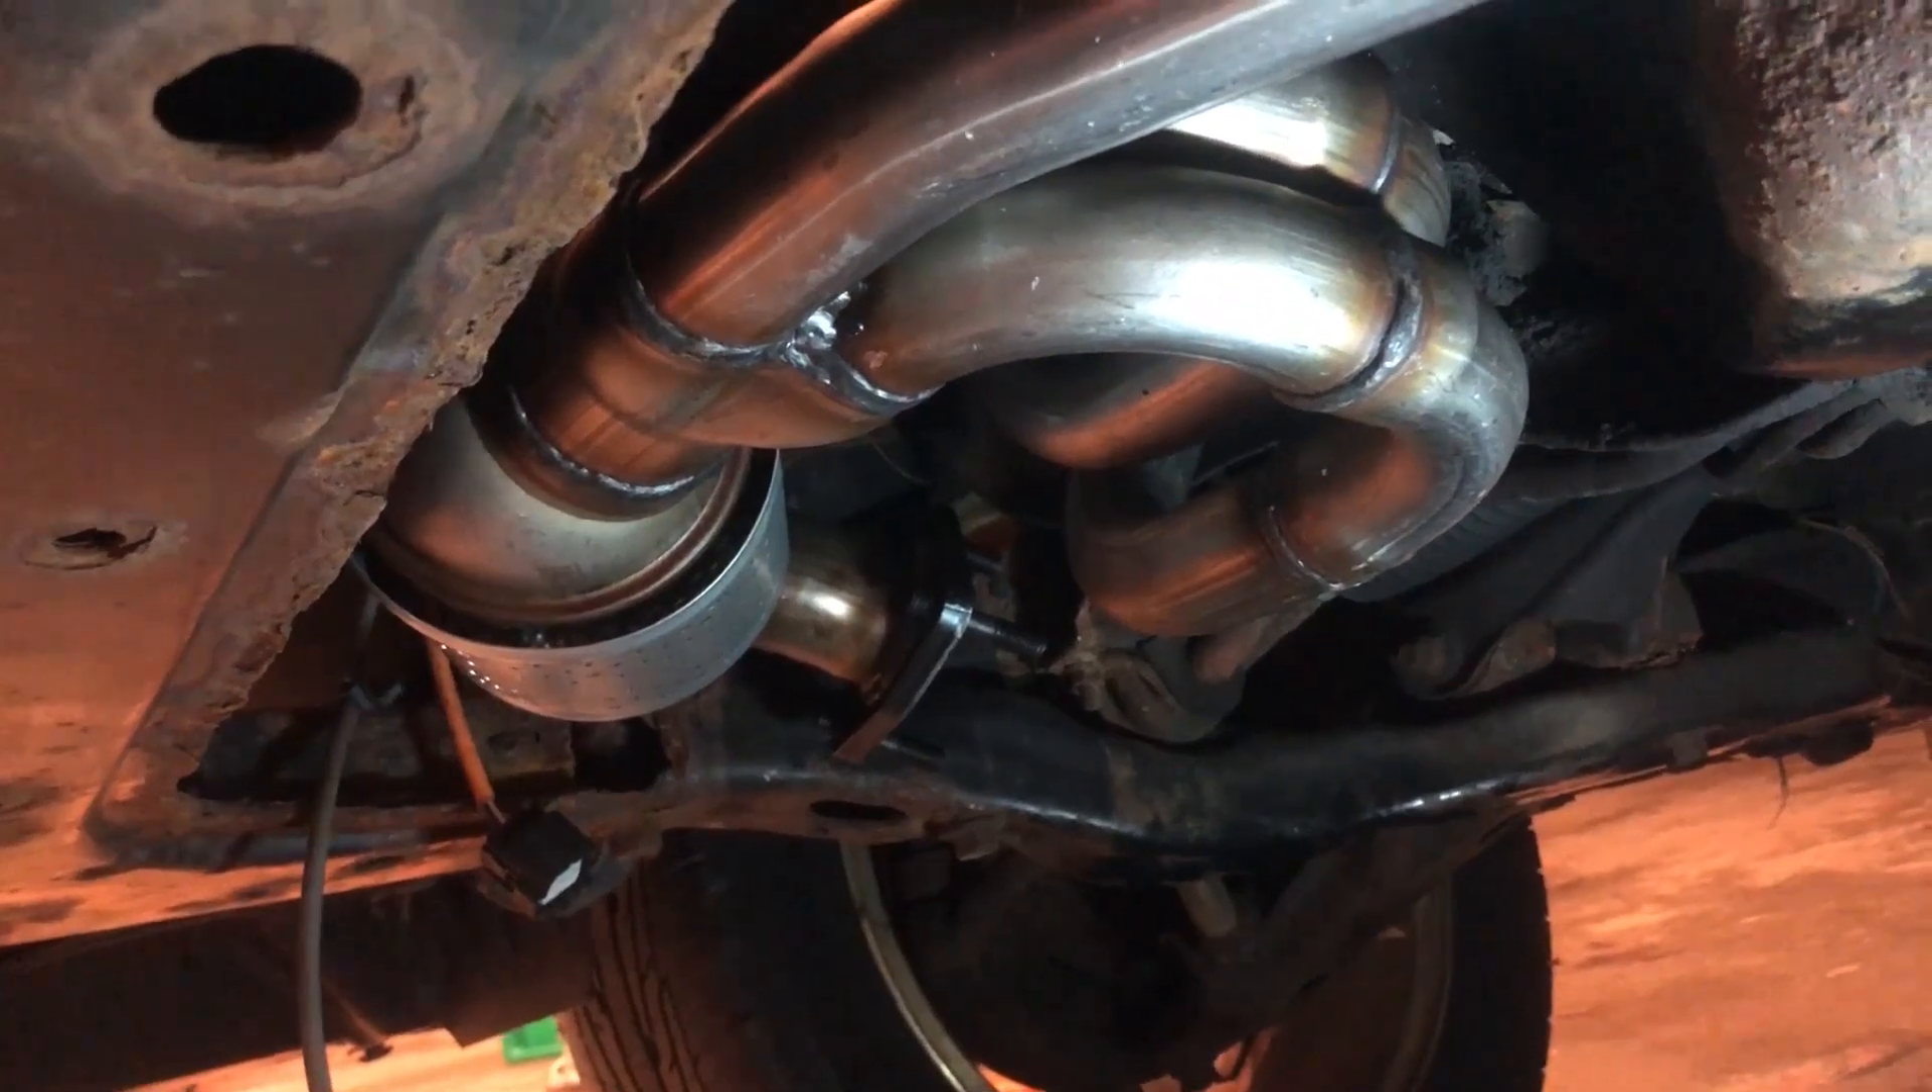And just like that, the new manifold is installed.